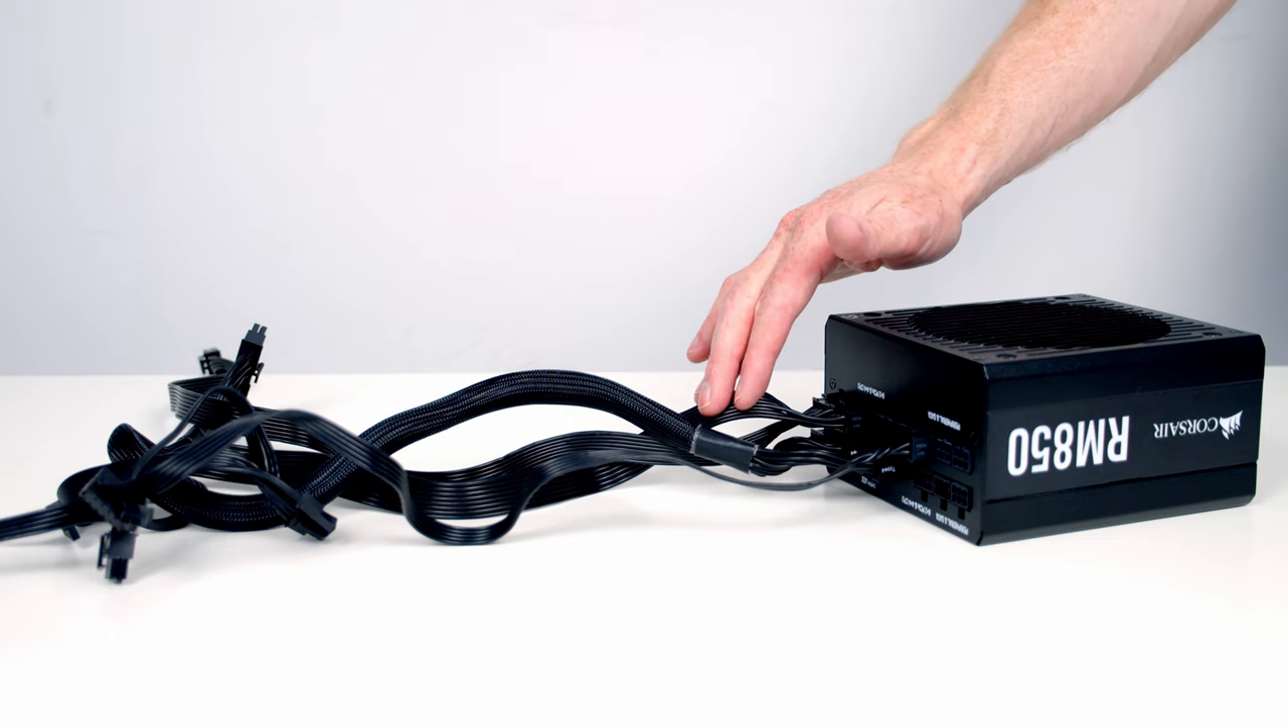I've already gone ahead and plugged in the cables we're going to need.